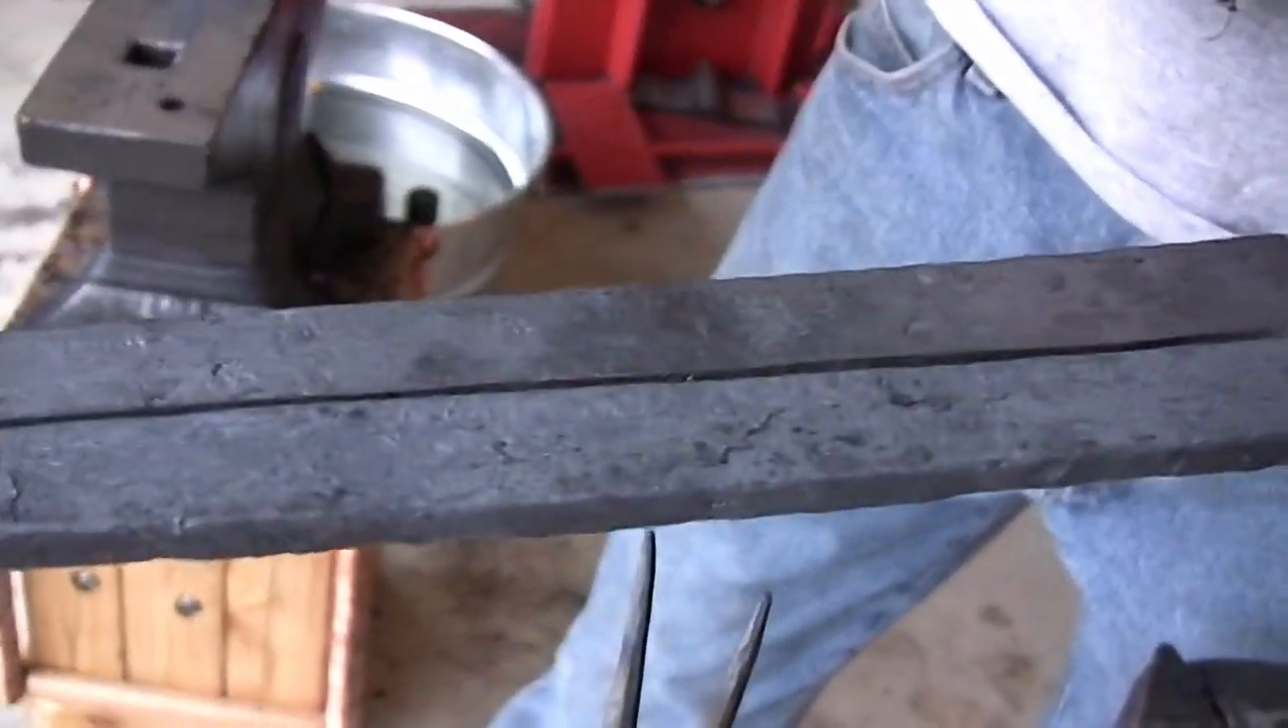So now we've got the two pieces. There's a little gap there.